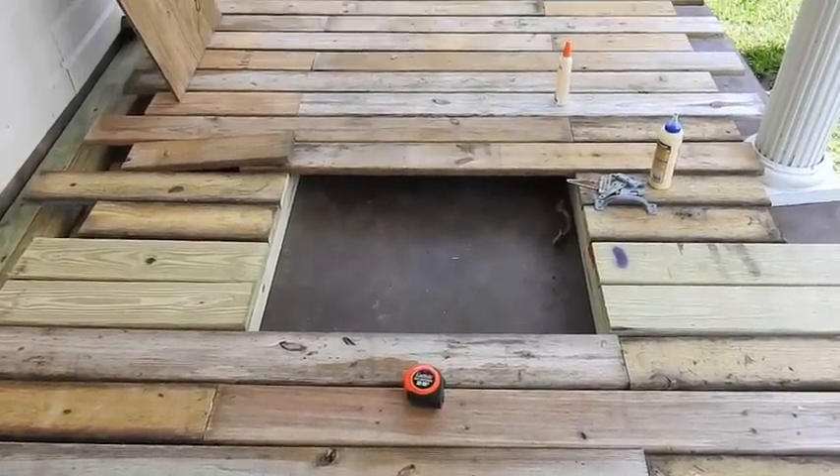So here's where we are on the pontoon boat the deck is mostly covered.